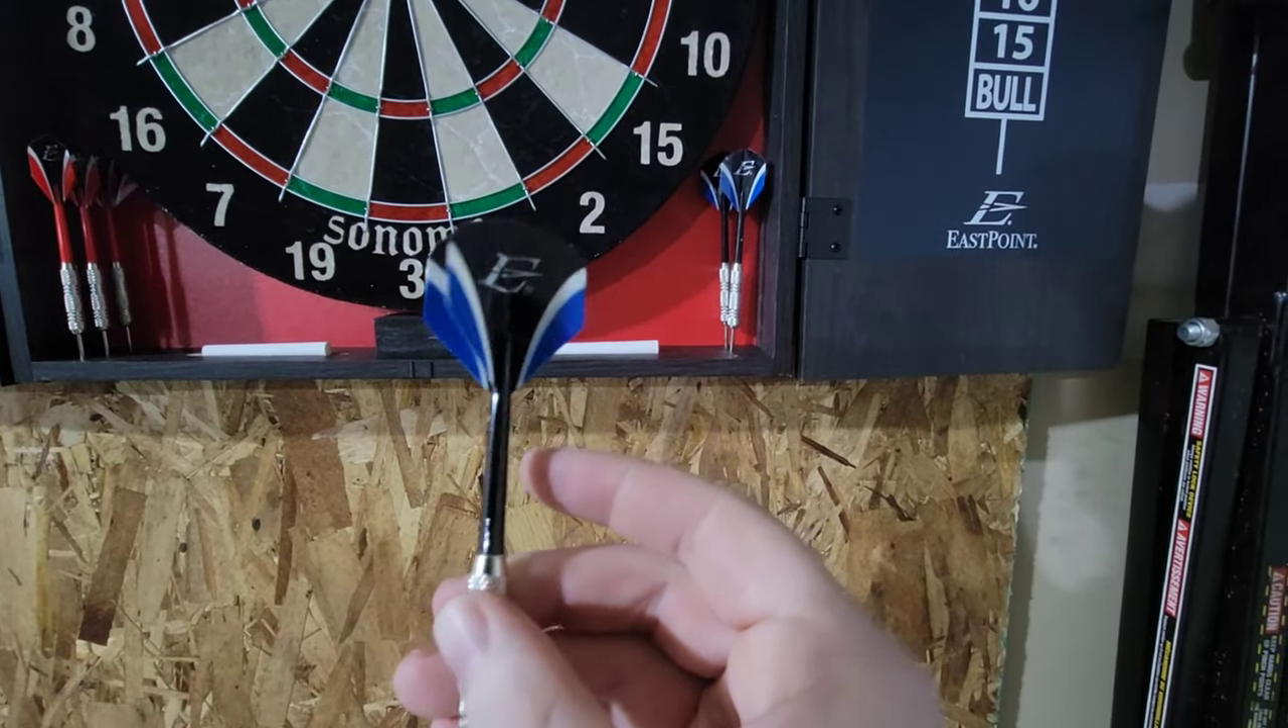We are a hundred percent complete the darts are assembled.